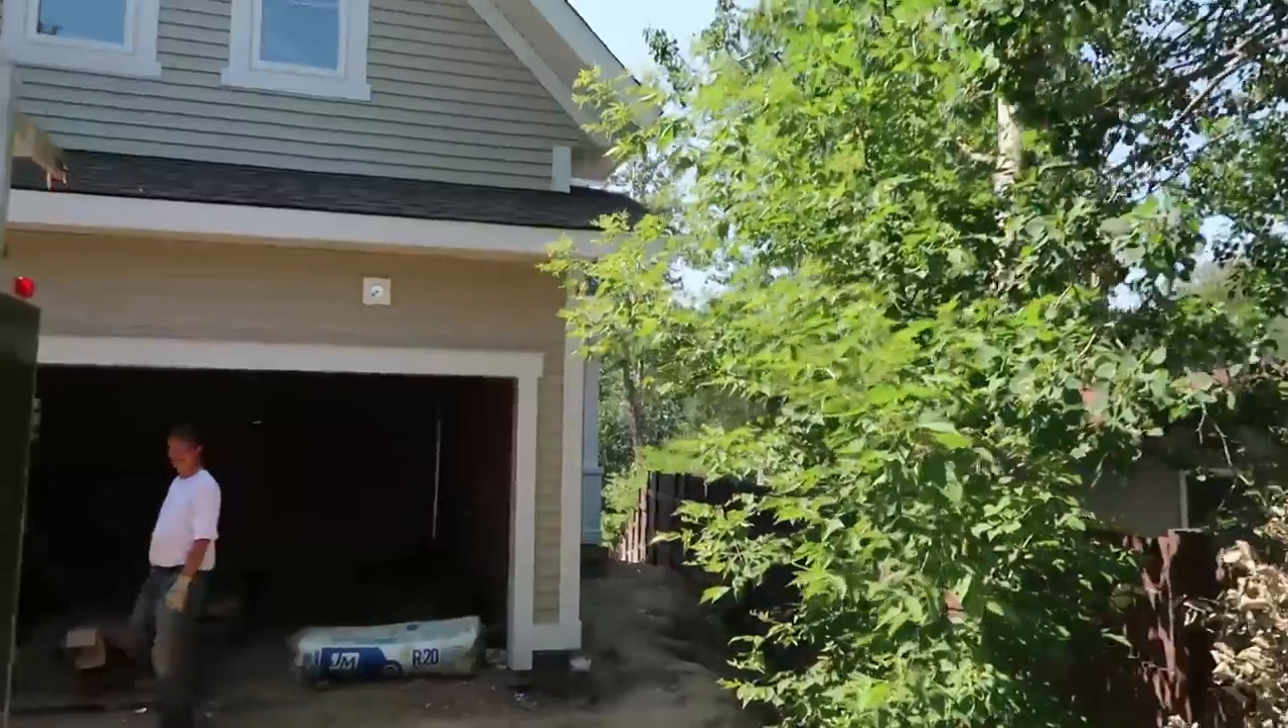We have the exterior almost finished with the siding and the trim.